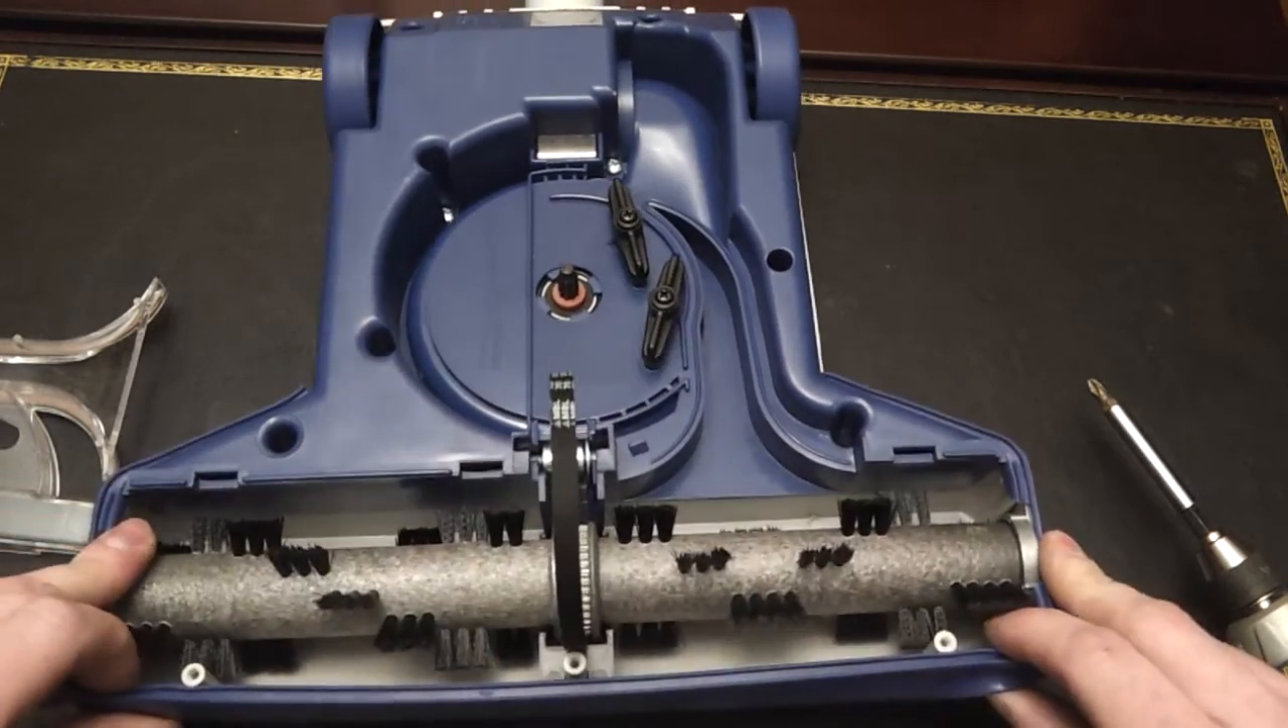The brush roll is exposed now.